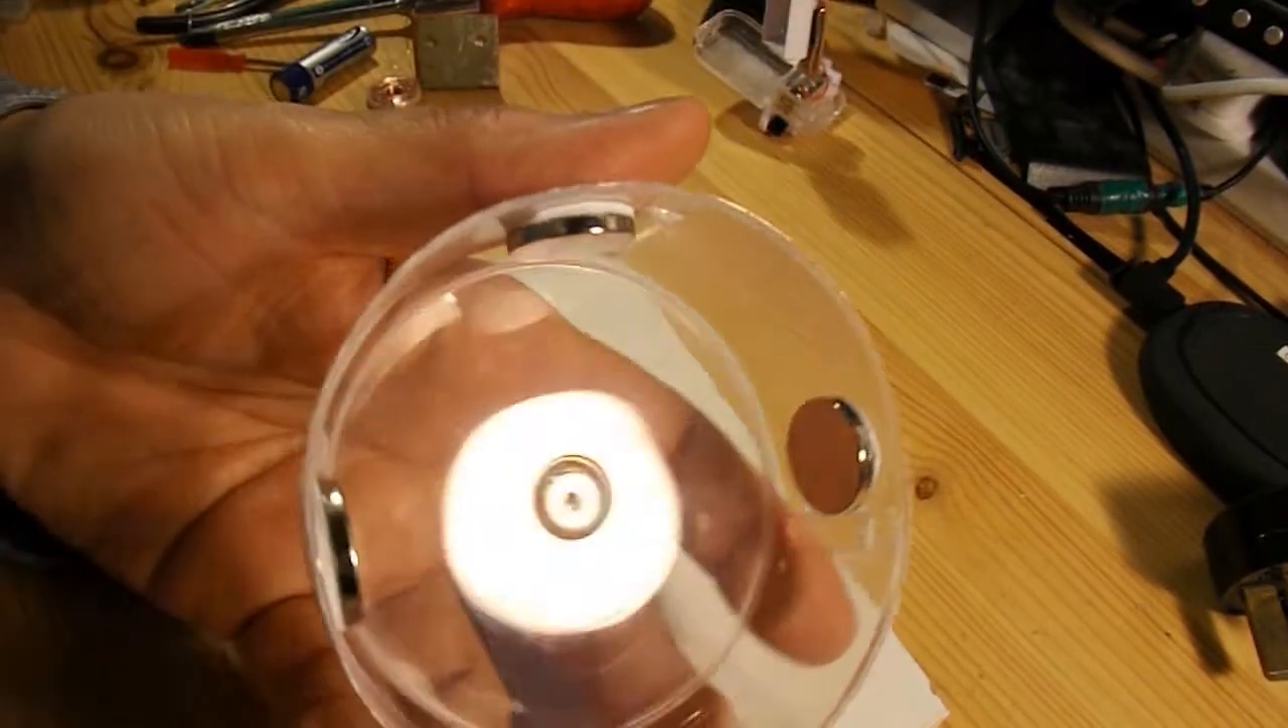Right, that's my neodymium magnets mounted on the inside.